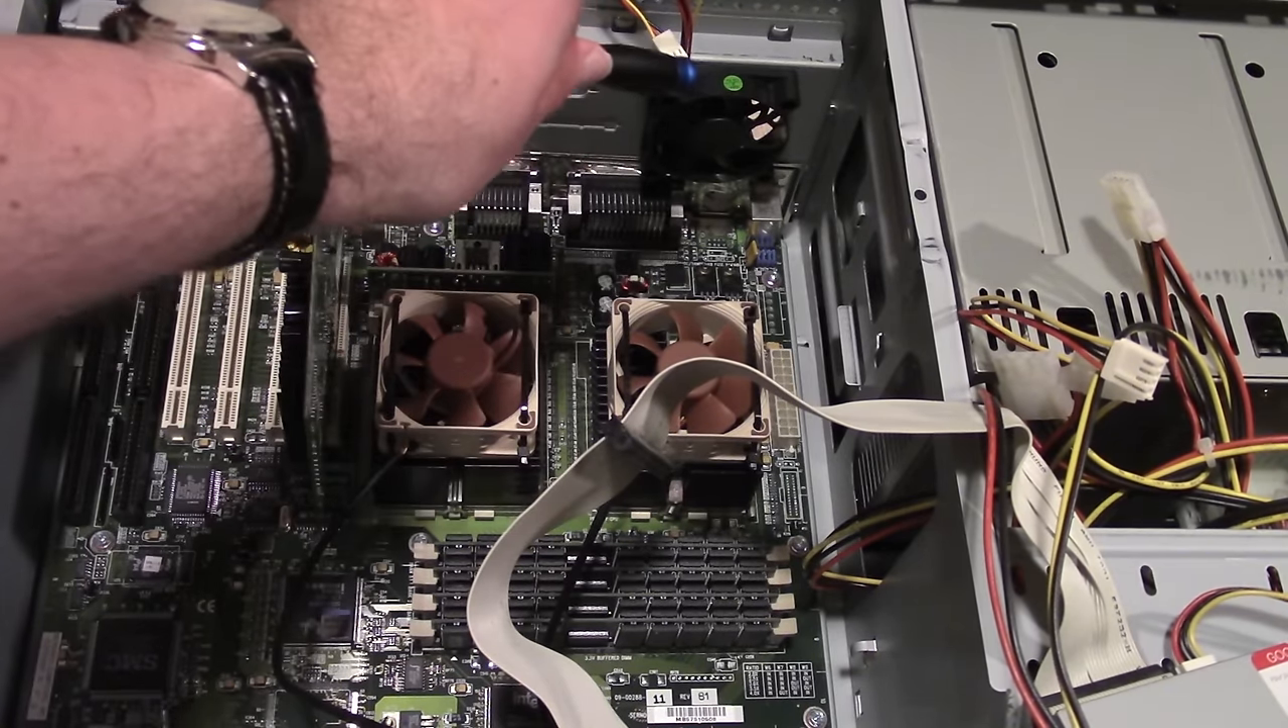CPUs are in place, along with their fans.